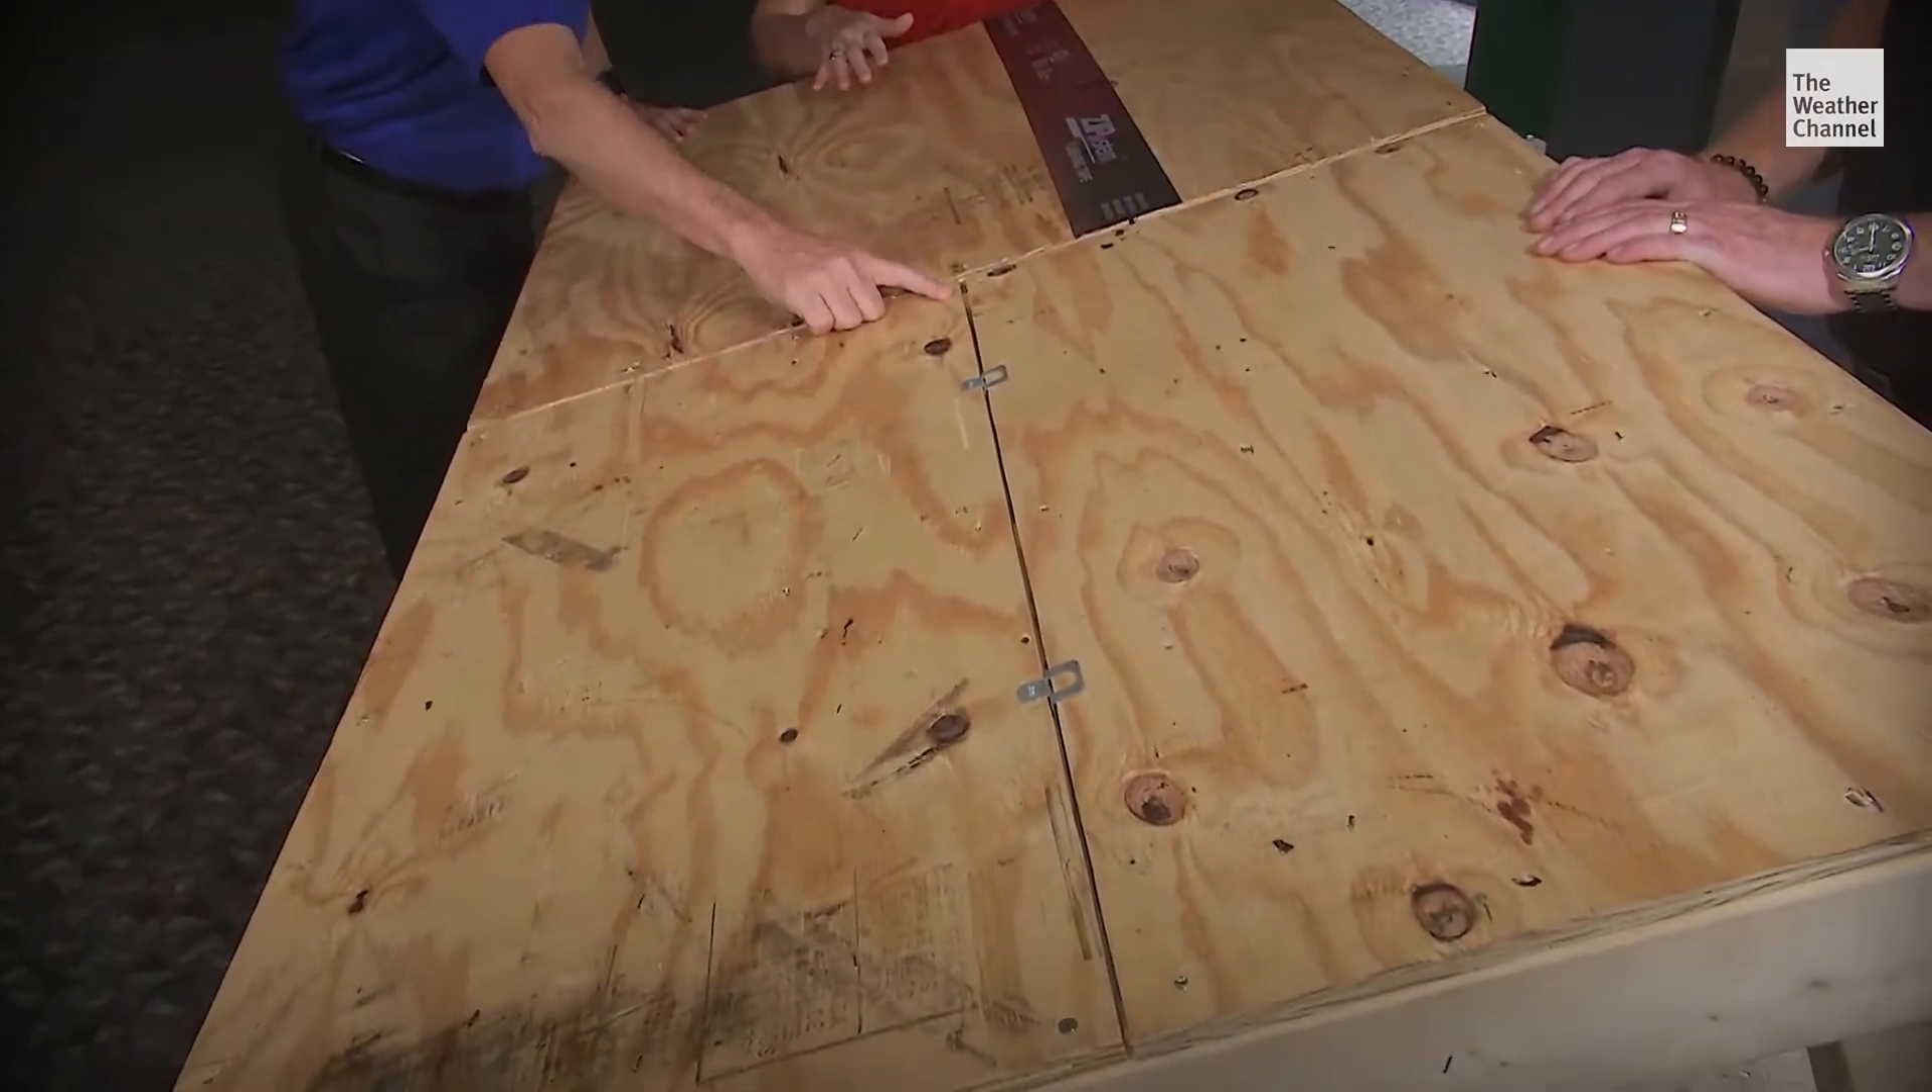This is what's underneath those shingles that are on top of your house and notice there's a gap between those two pieces of plywood.